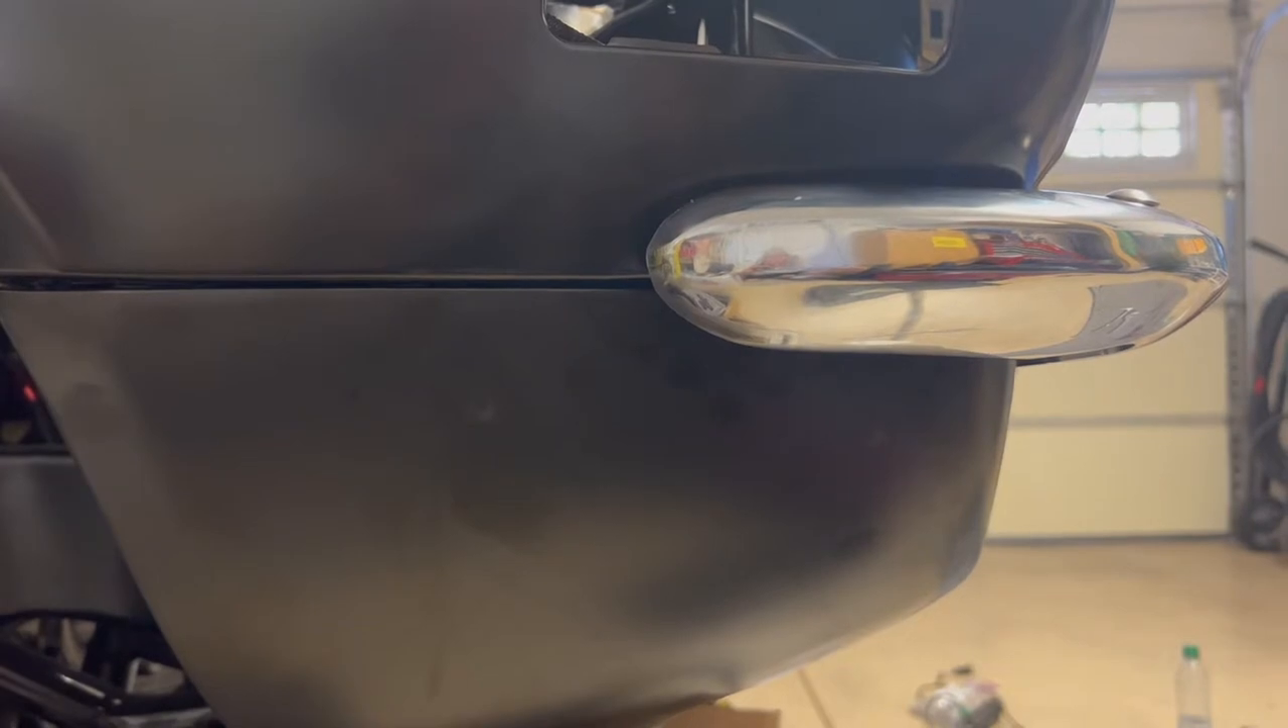This is the driver's side and you can see that the horizontal plane of the bumper is pretty much lined up with the body line here it's pretty darn close.